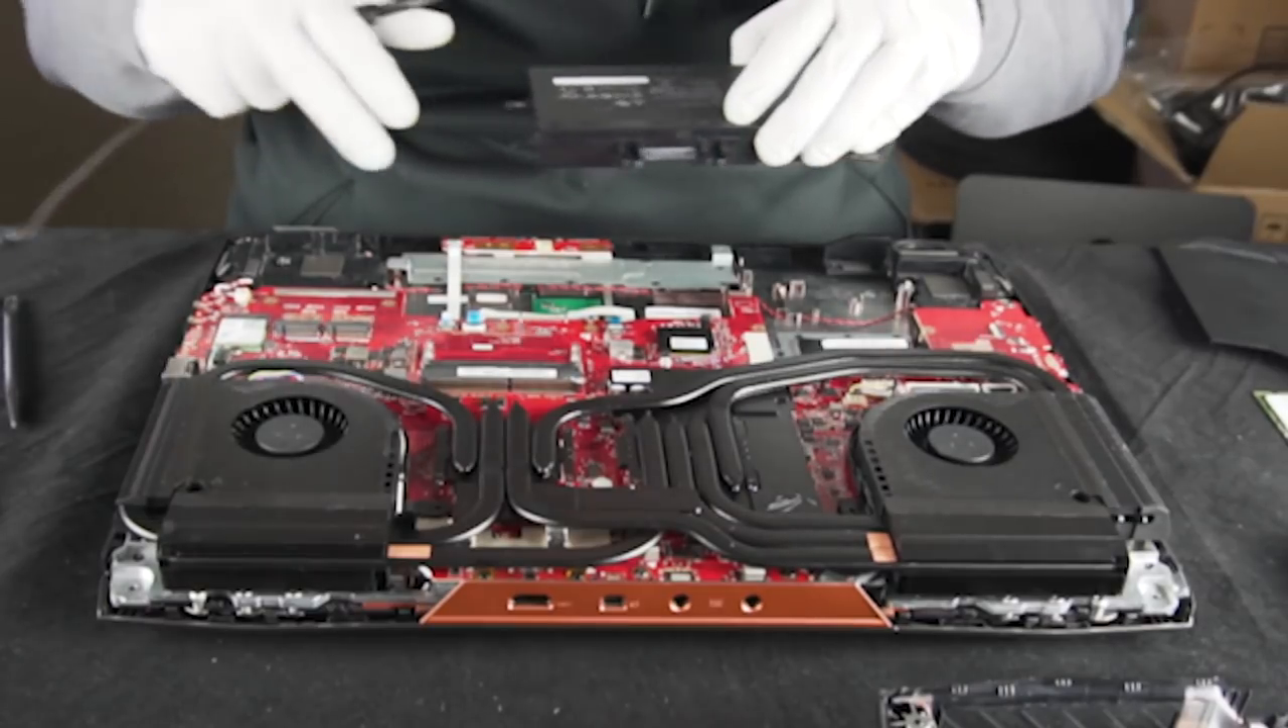We're pretty much at a point where everything needs to go back together. So at this point the battery has to go back in.